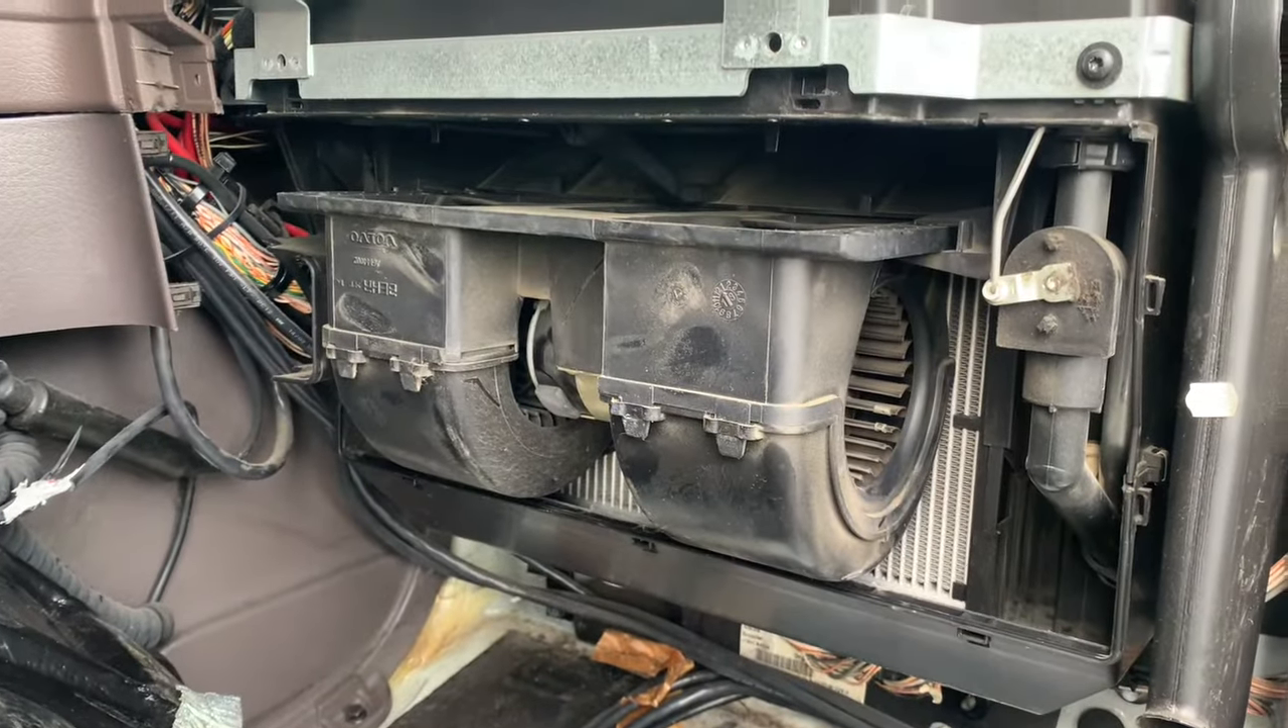We removed the covers and now it's time to remove that little blower from here but before I do that I want to show you something.